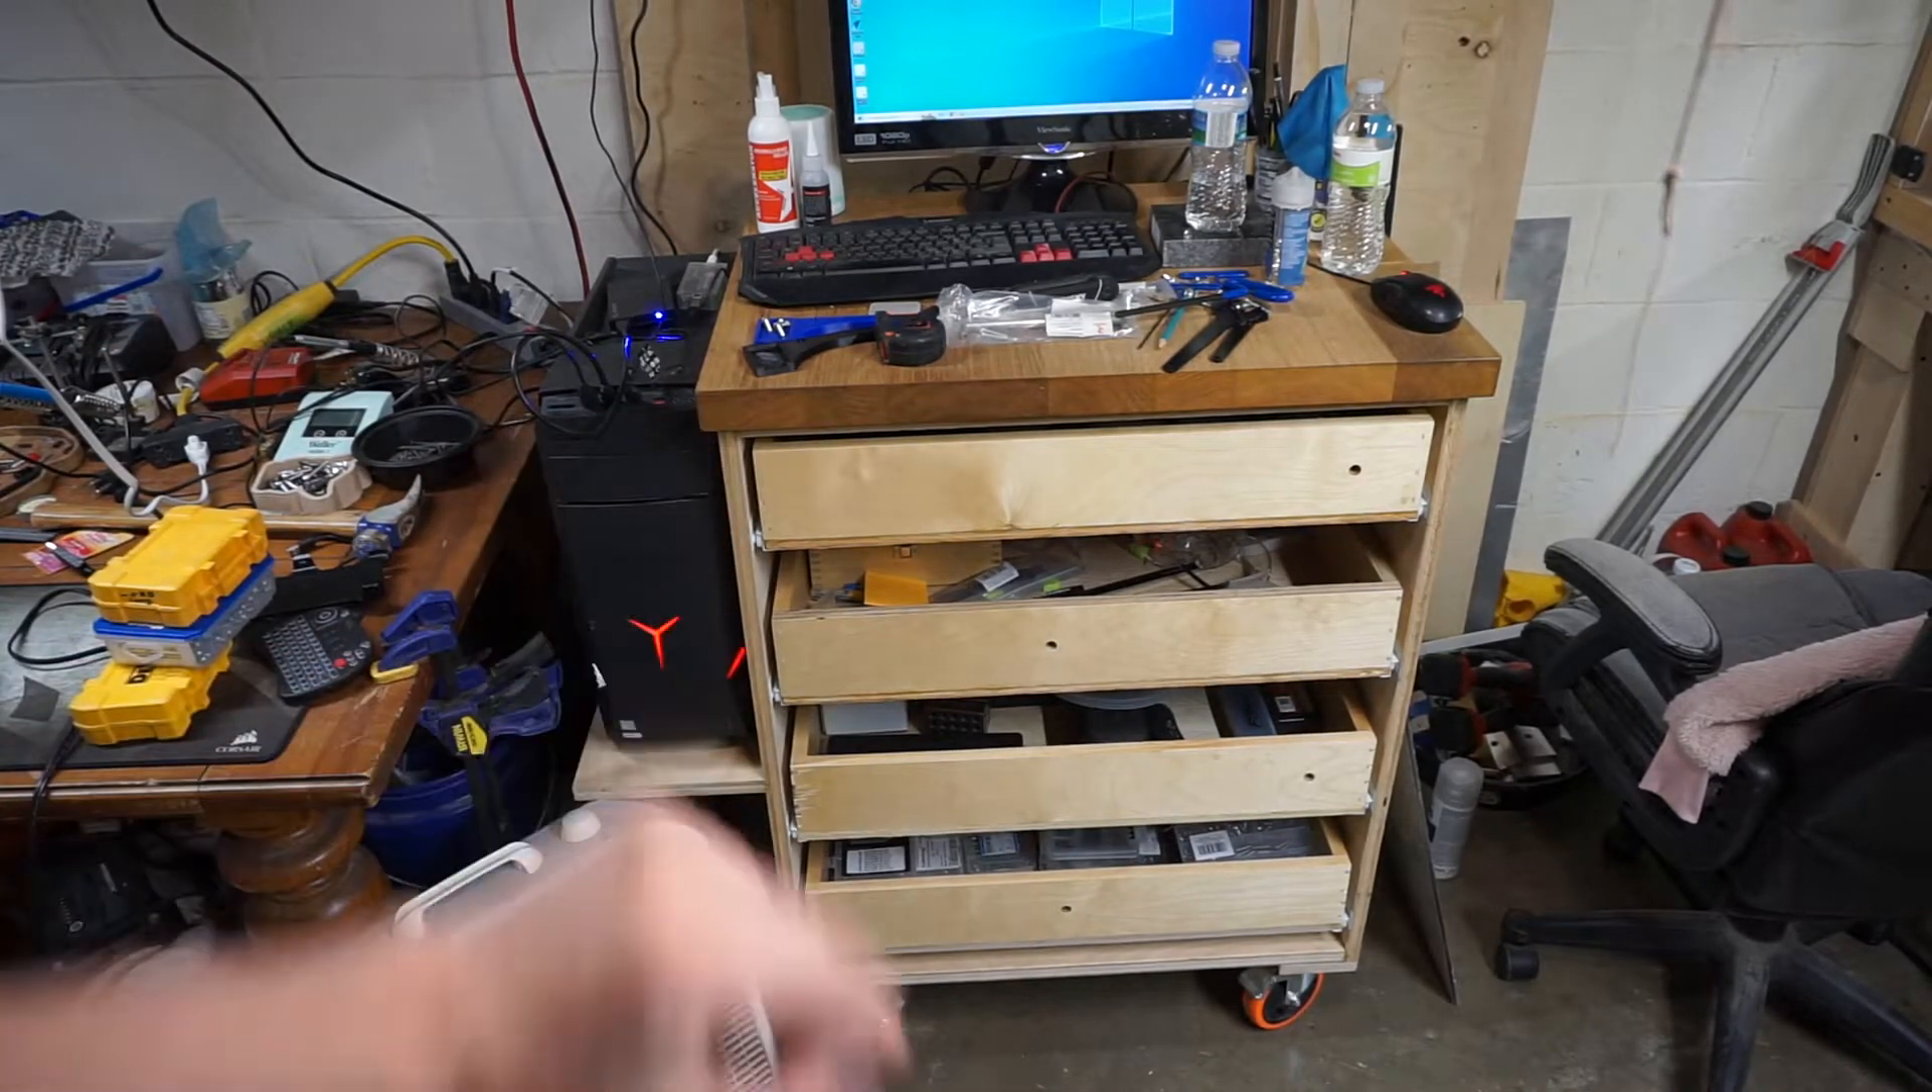So I built this drawer stack on casters it's got four drawers I need to do the drawer faces.